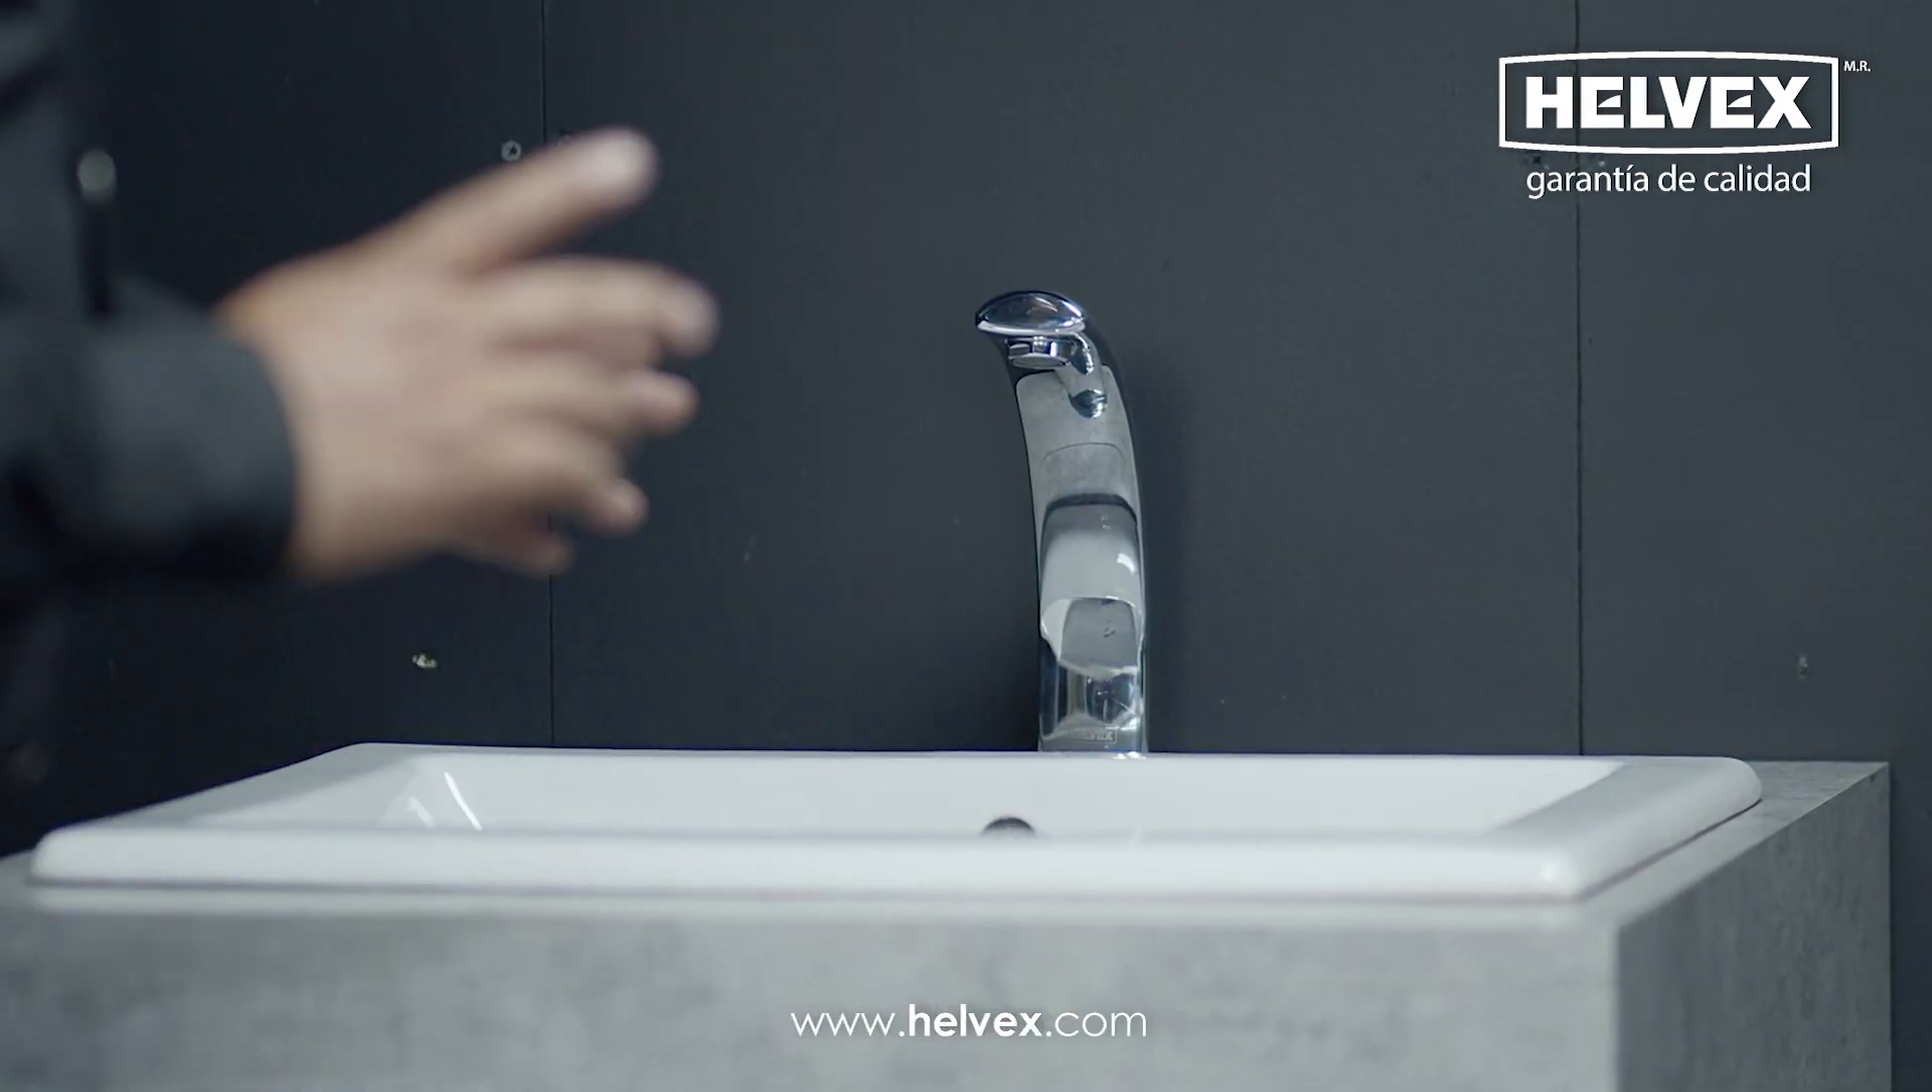Bueno, entonces, ya está instalada nuestra llave, la salida.